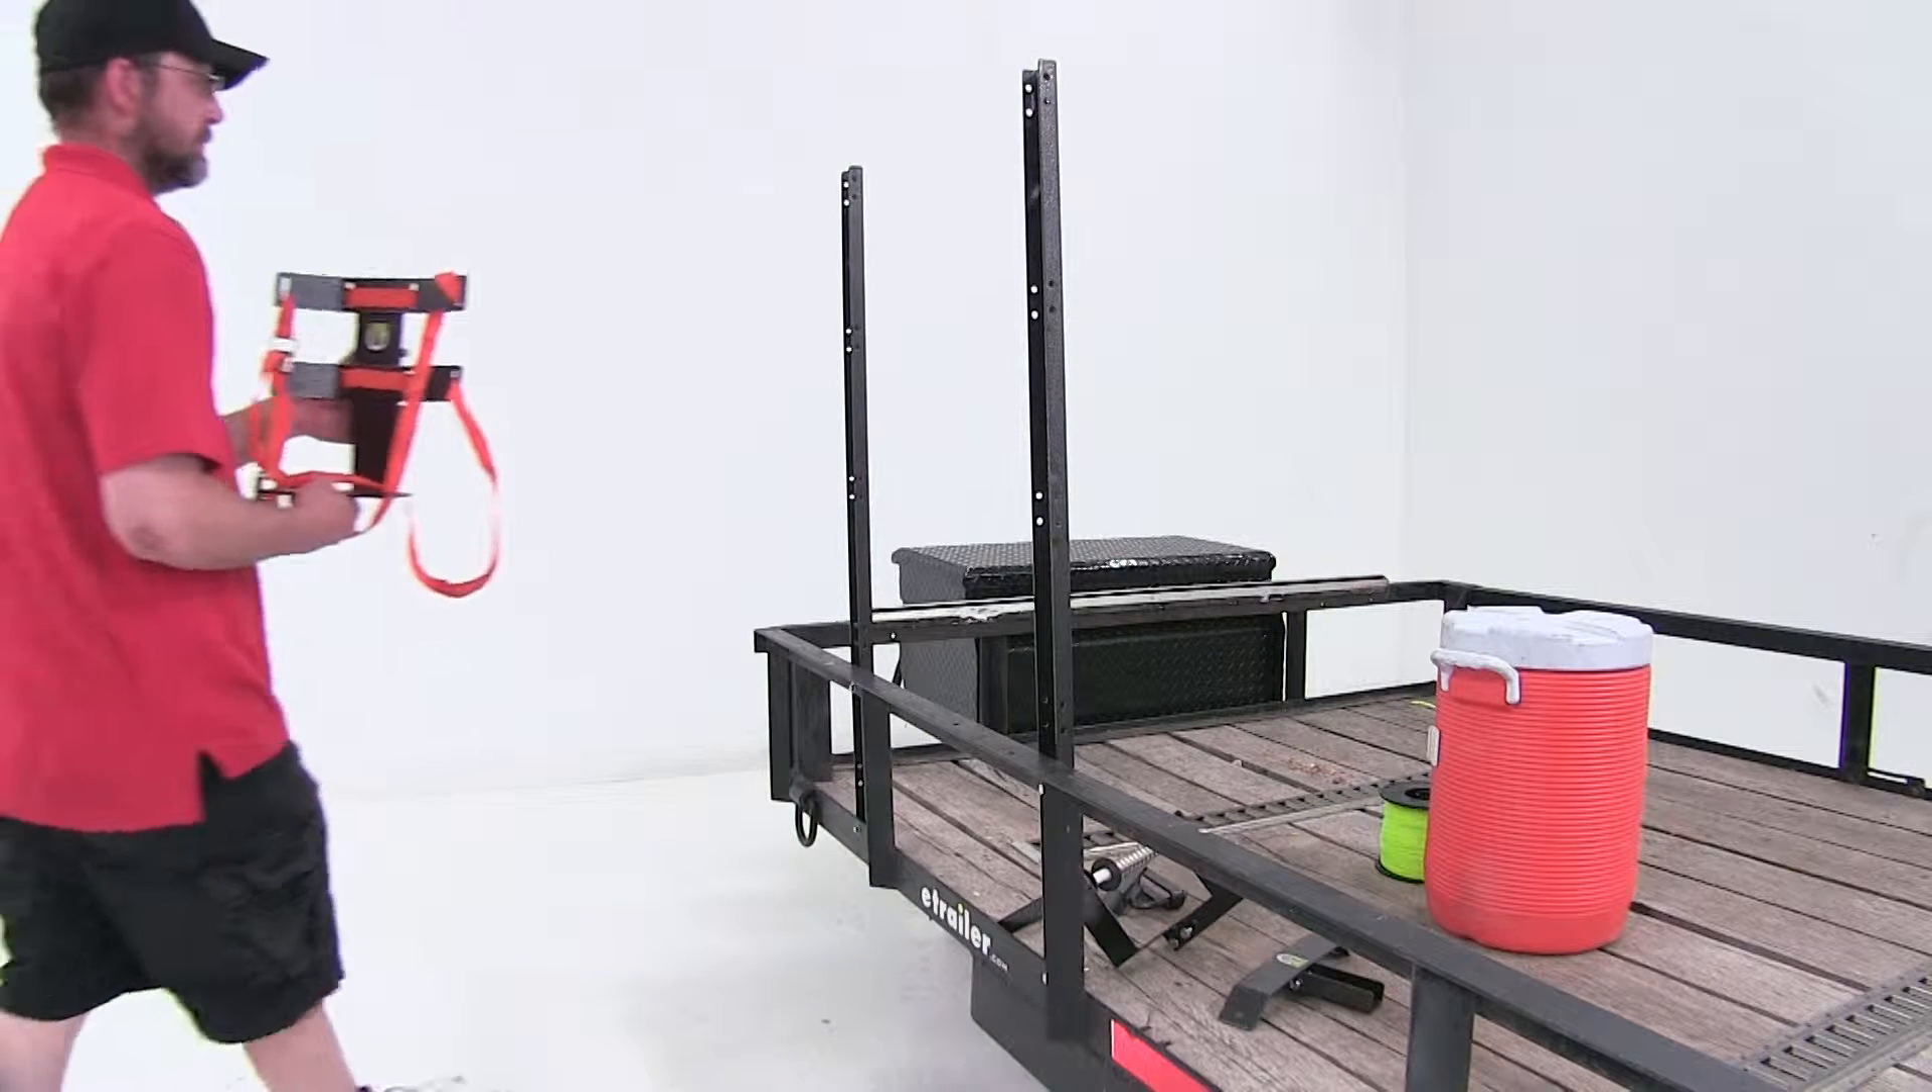Alright, here we are with our utility trailer and we've got our uprights already installed.